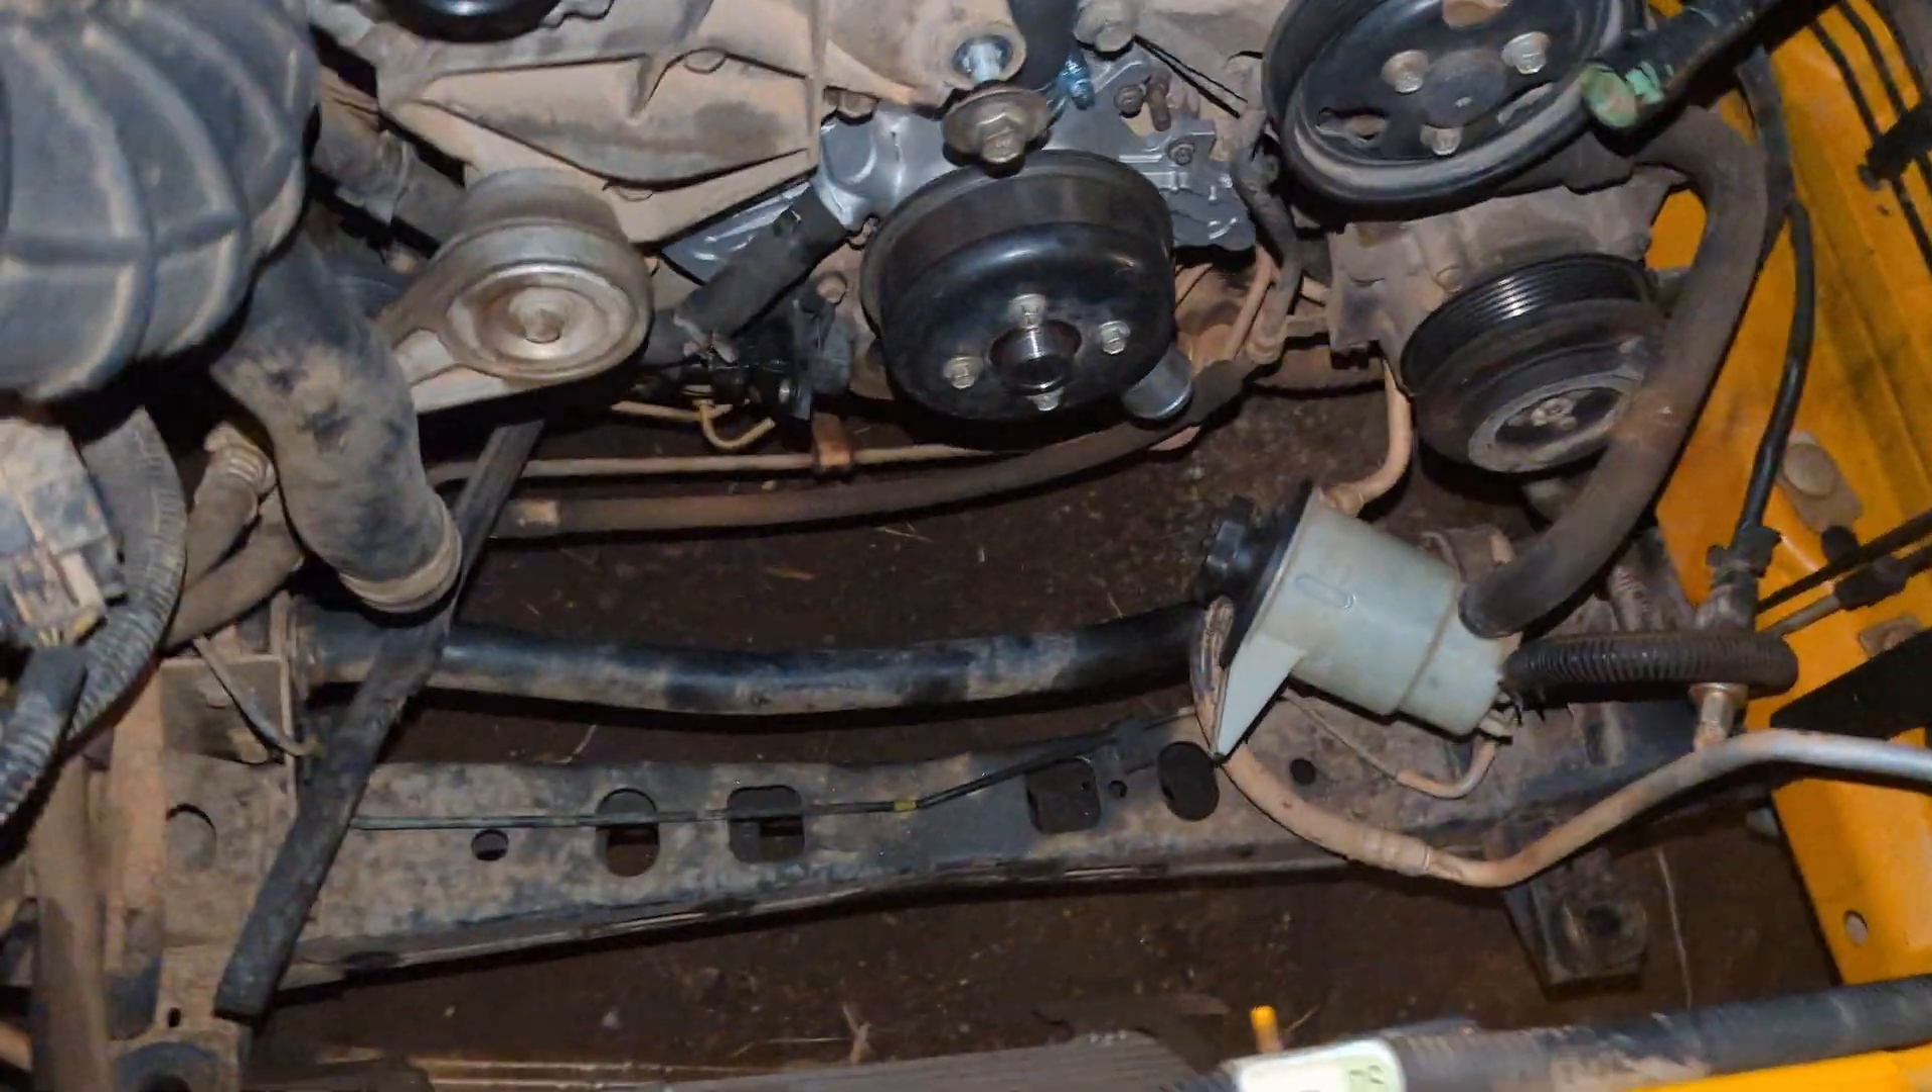And the big missing component right up here would be the radiator.